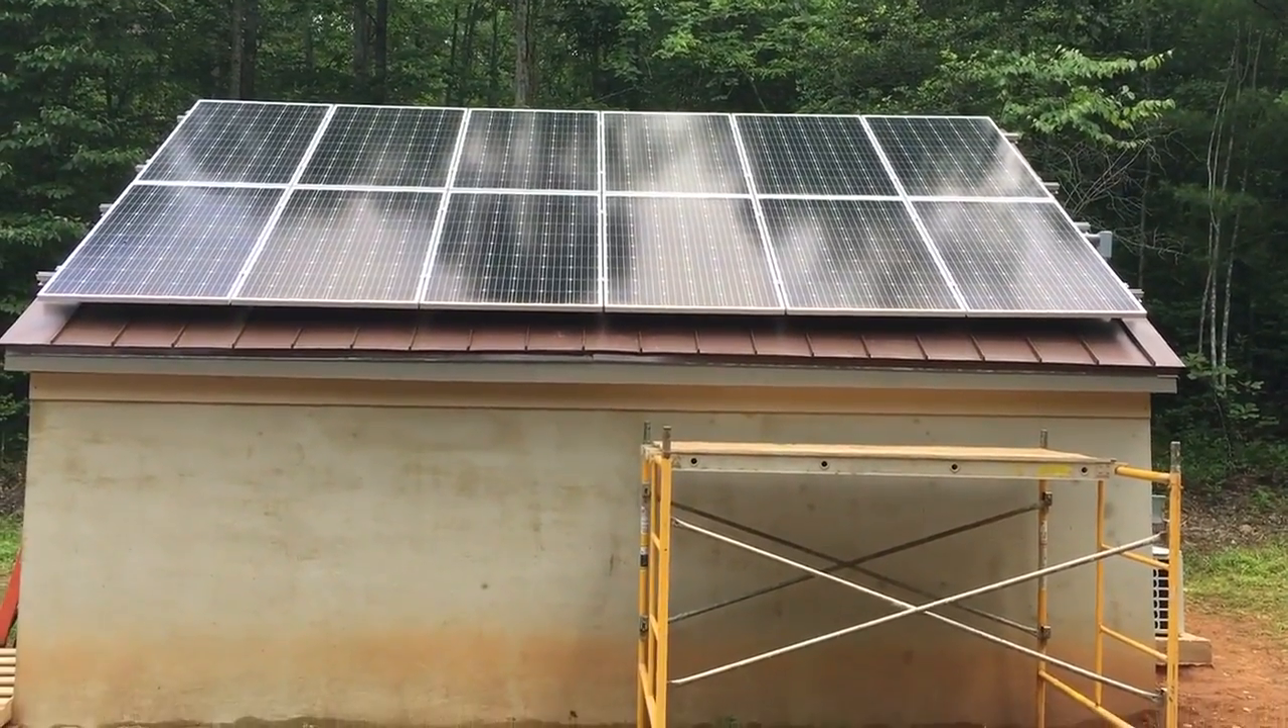So all 12 of the 295 panels are up.